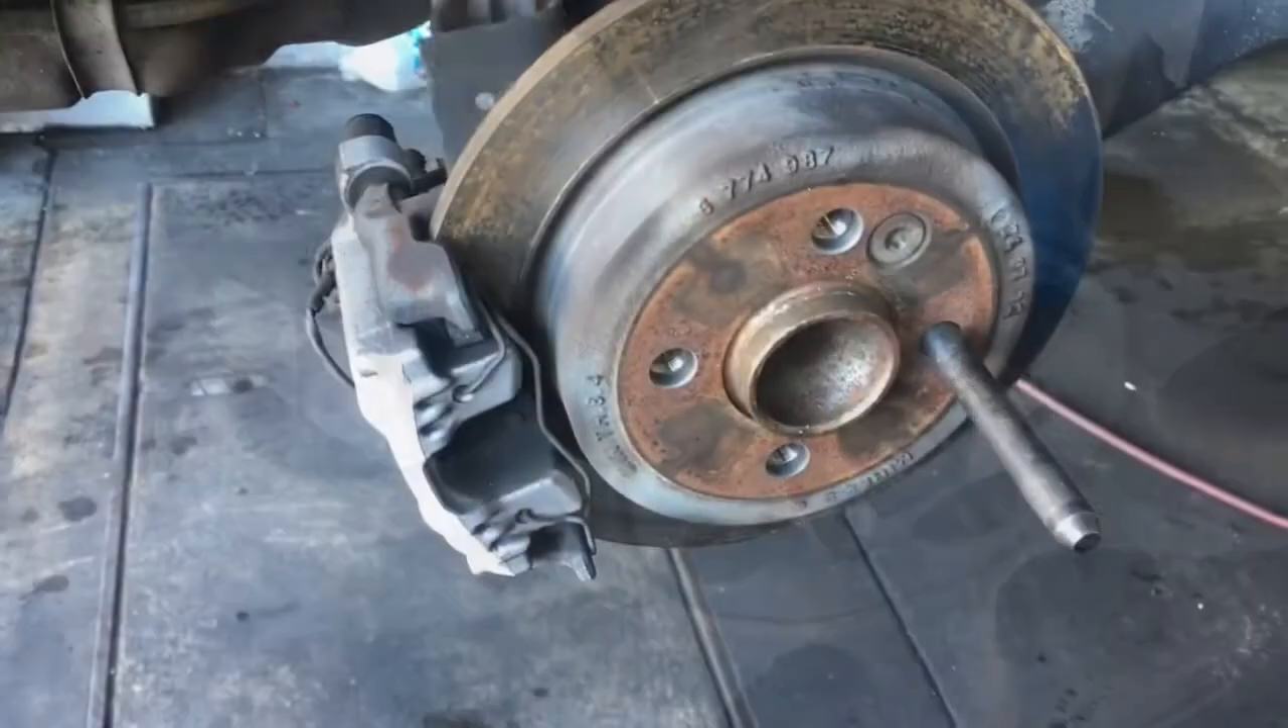Okay, now that the wheel's off, I'm working on the passenger side of the vehicle.